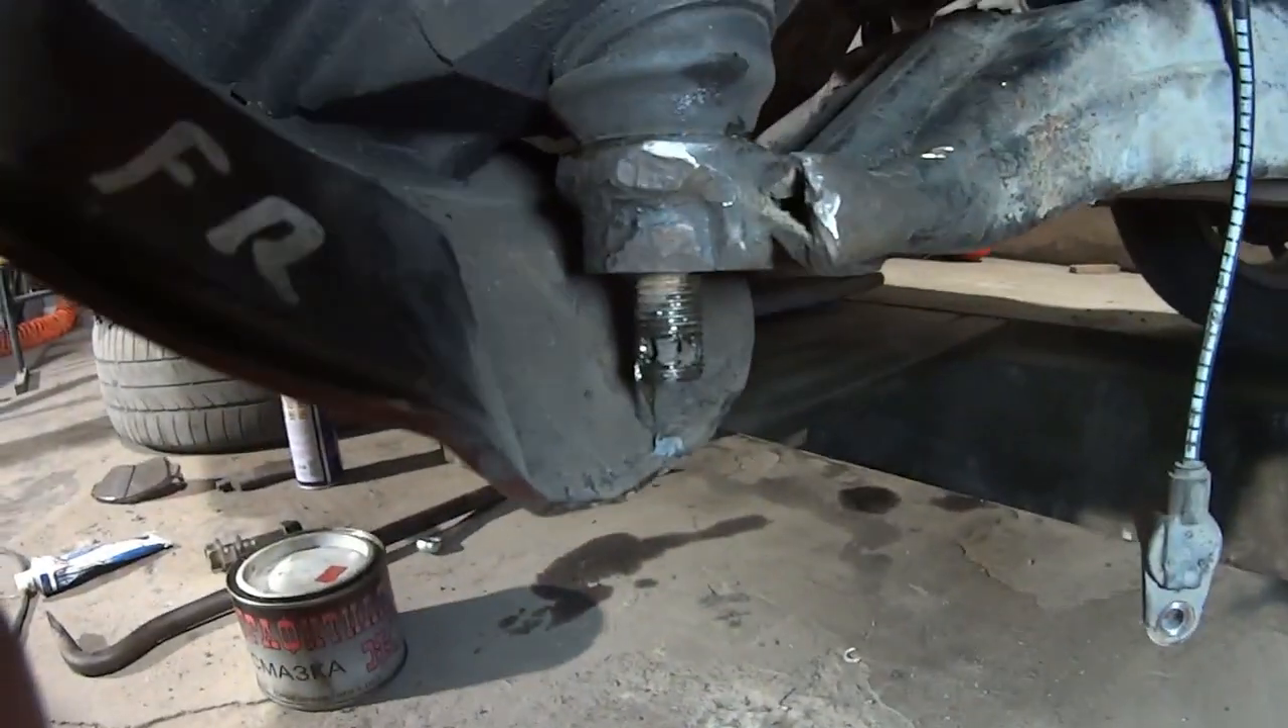Так, шаровую вставил, теперь надо закрутить гайку.